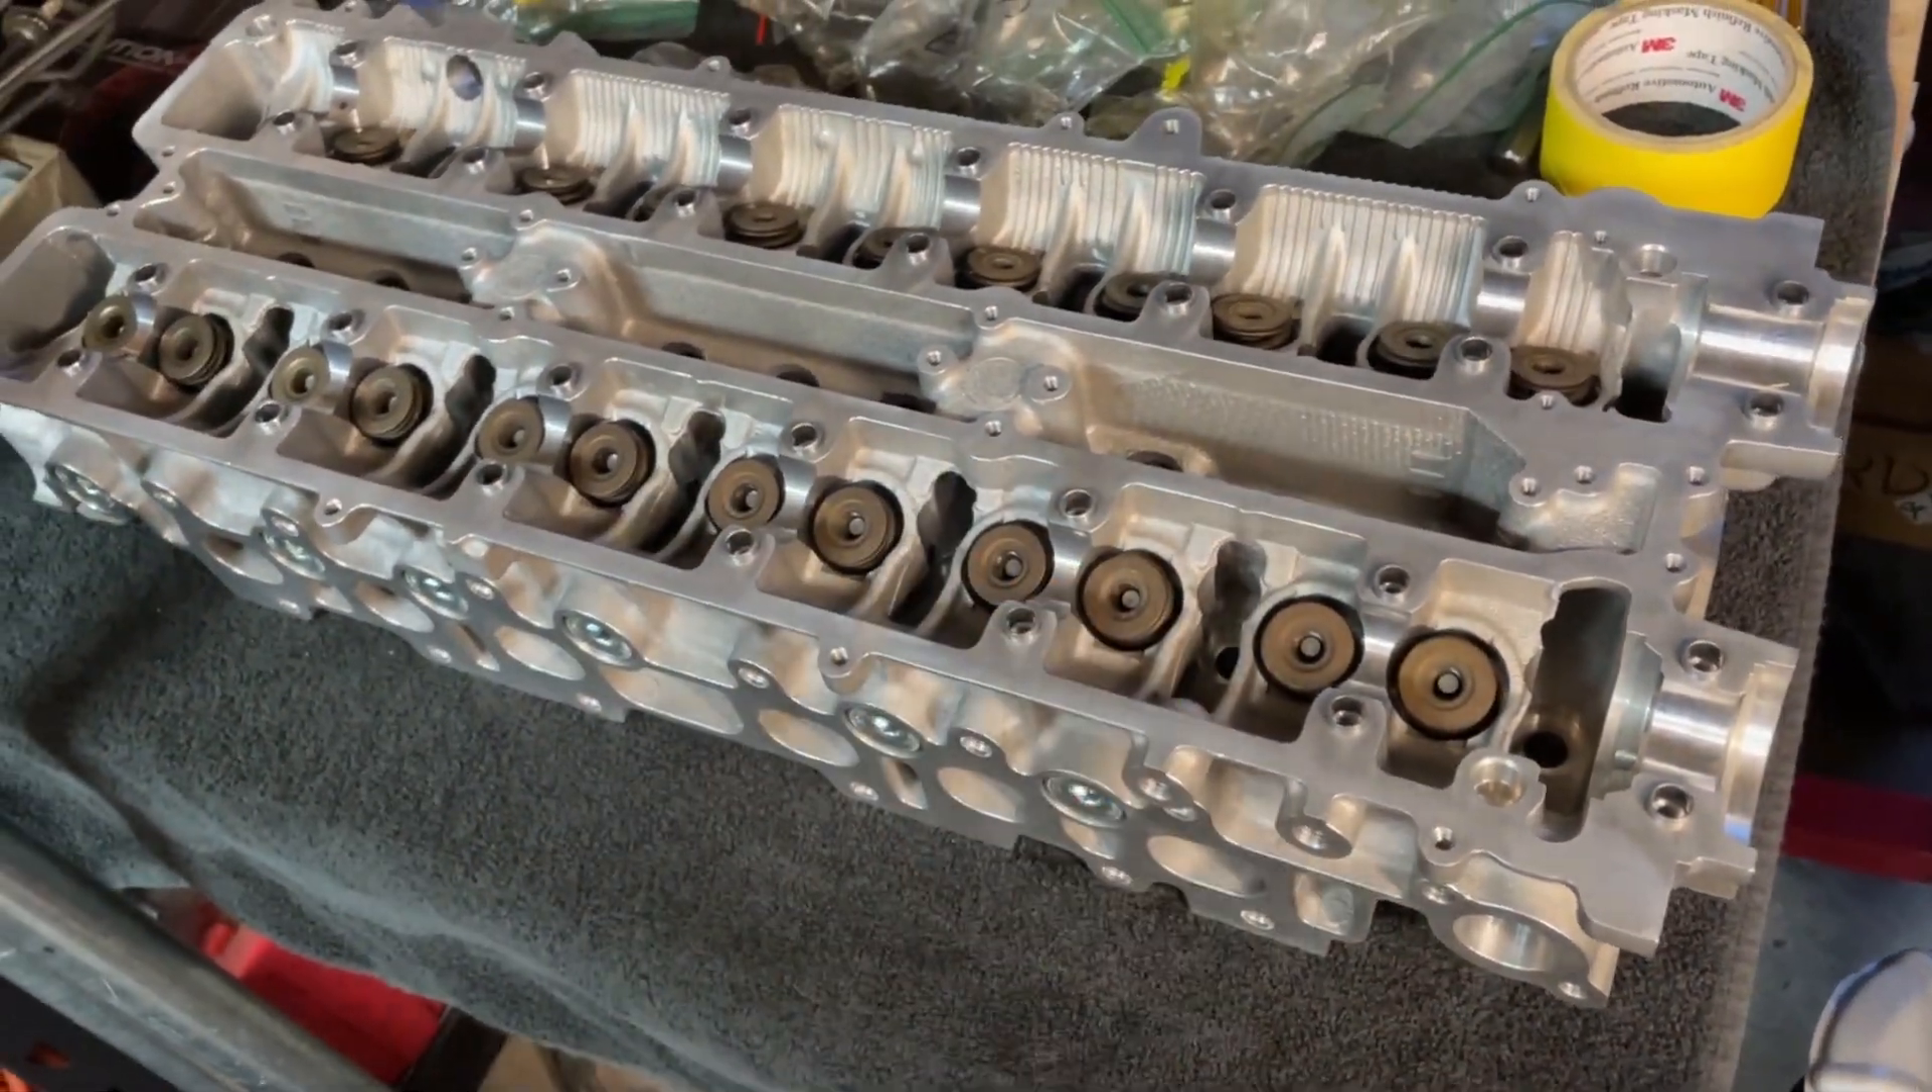So all the spring retainers are clean. Just went ahead and popped those in there.